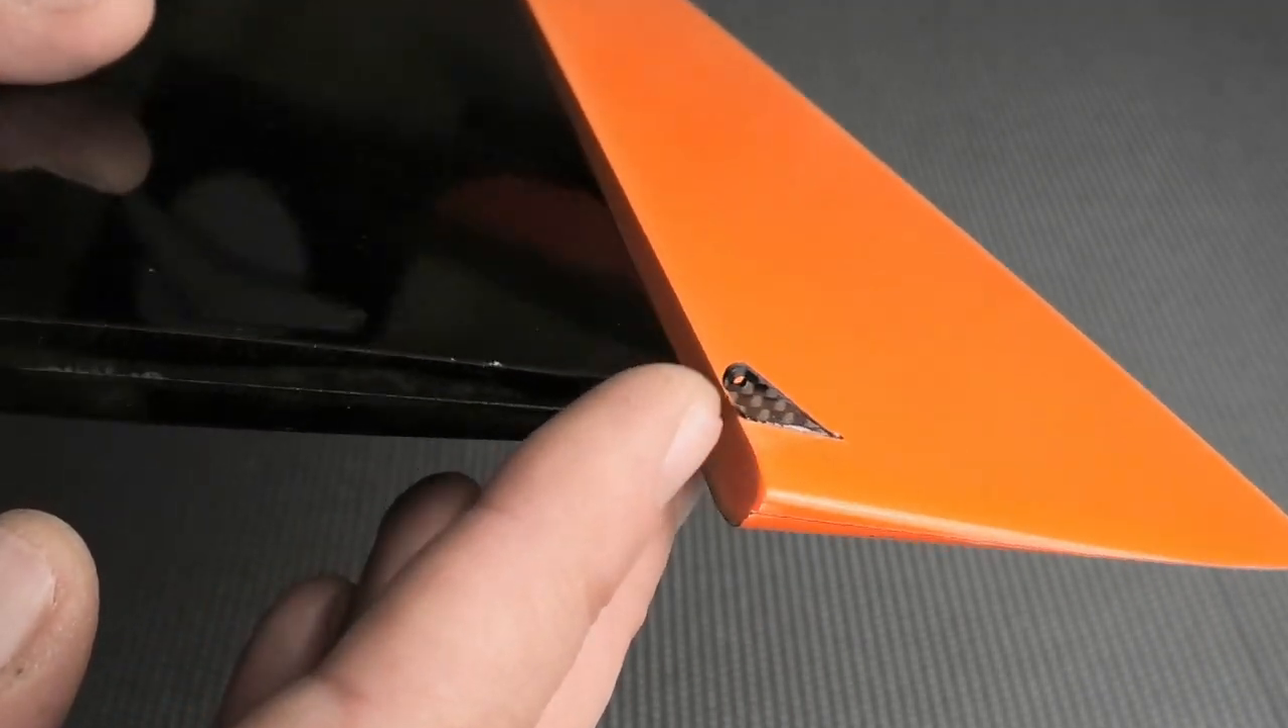Then there's a machined carbon control horn here. And I have already glued that in.